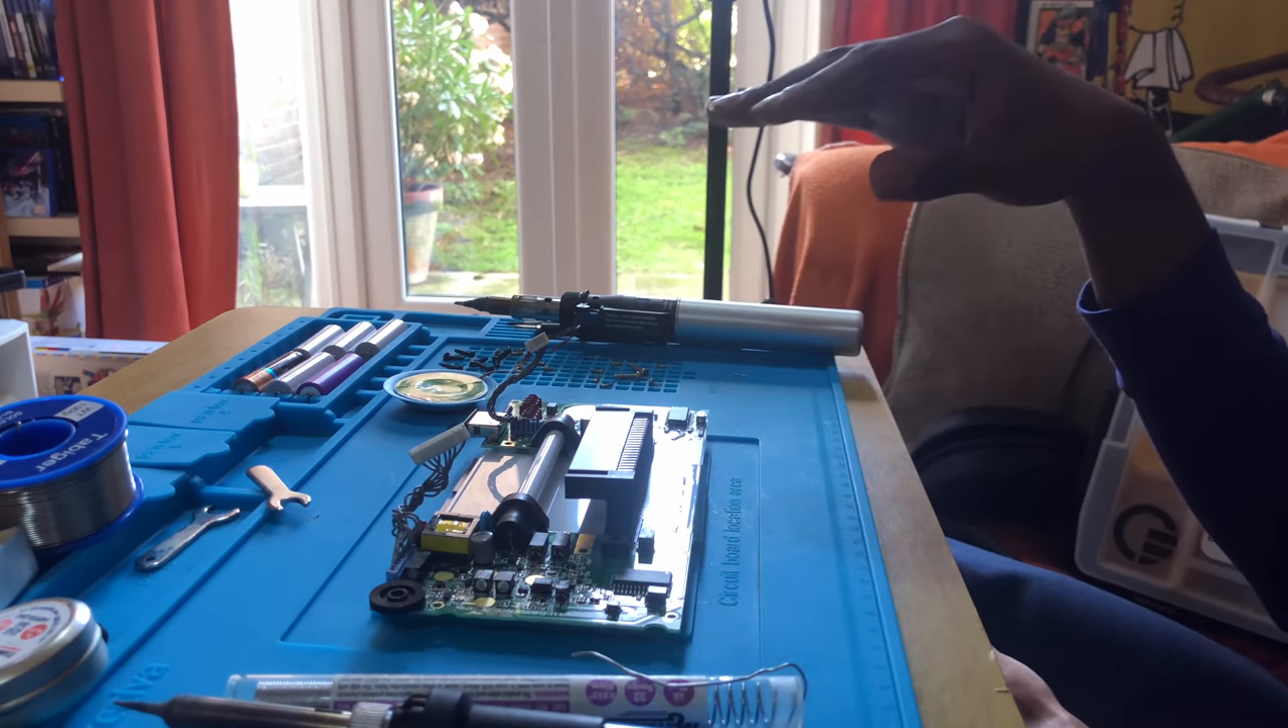So we have, well we as in I, have taken out the motherboard of the Game Gear.